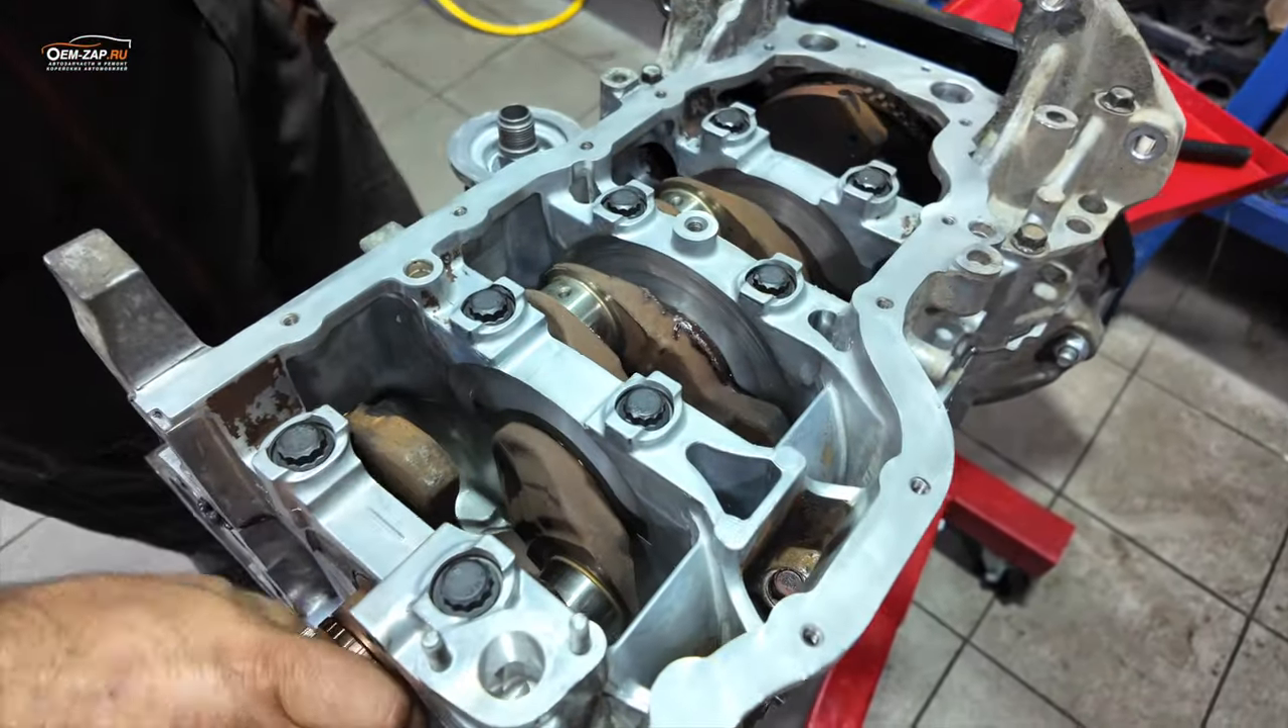Как видите, коленчатый вал уже установлен на место.